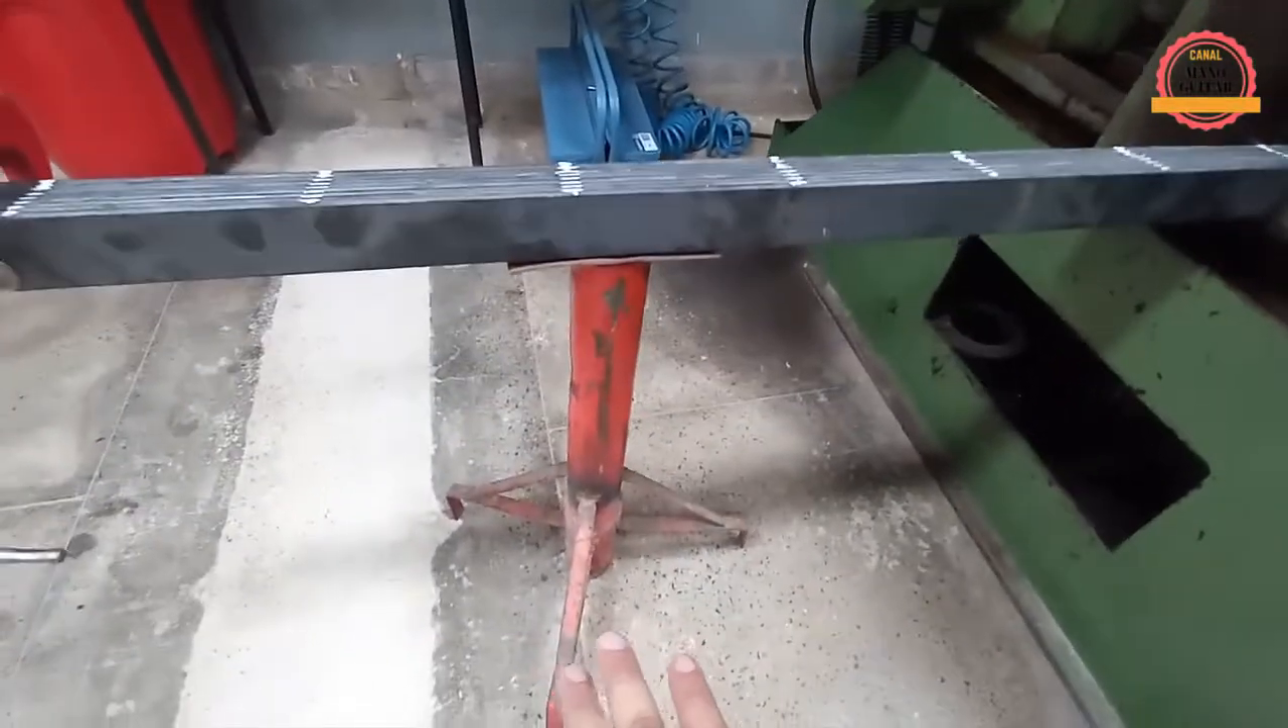Coloquei as barras chatas em cima desse suporte, né?